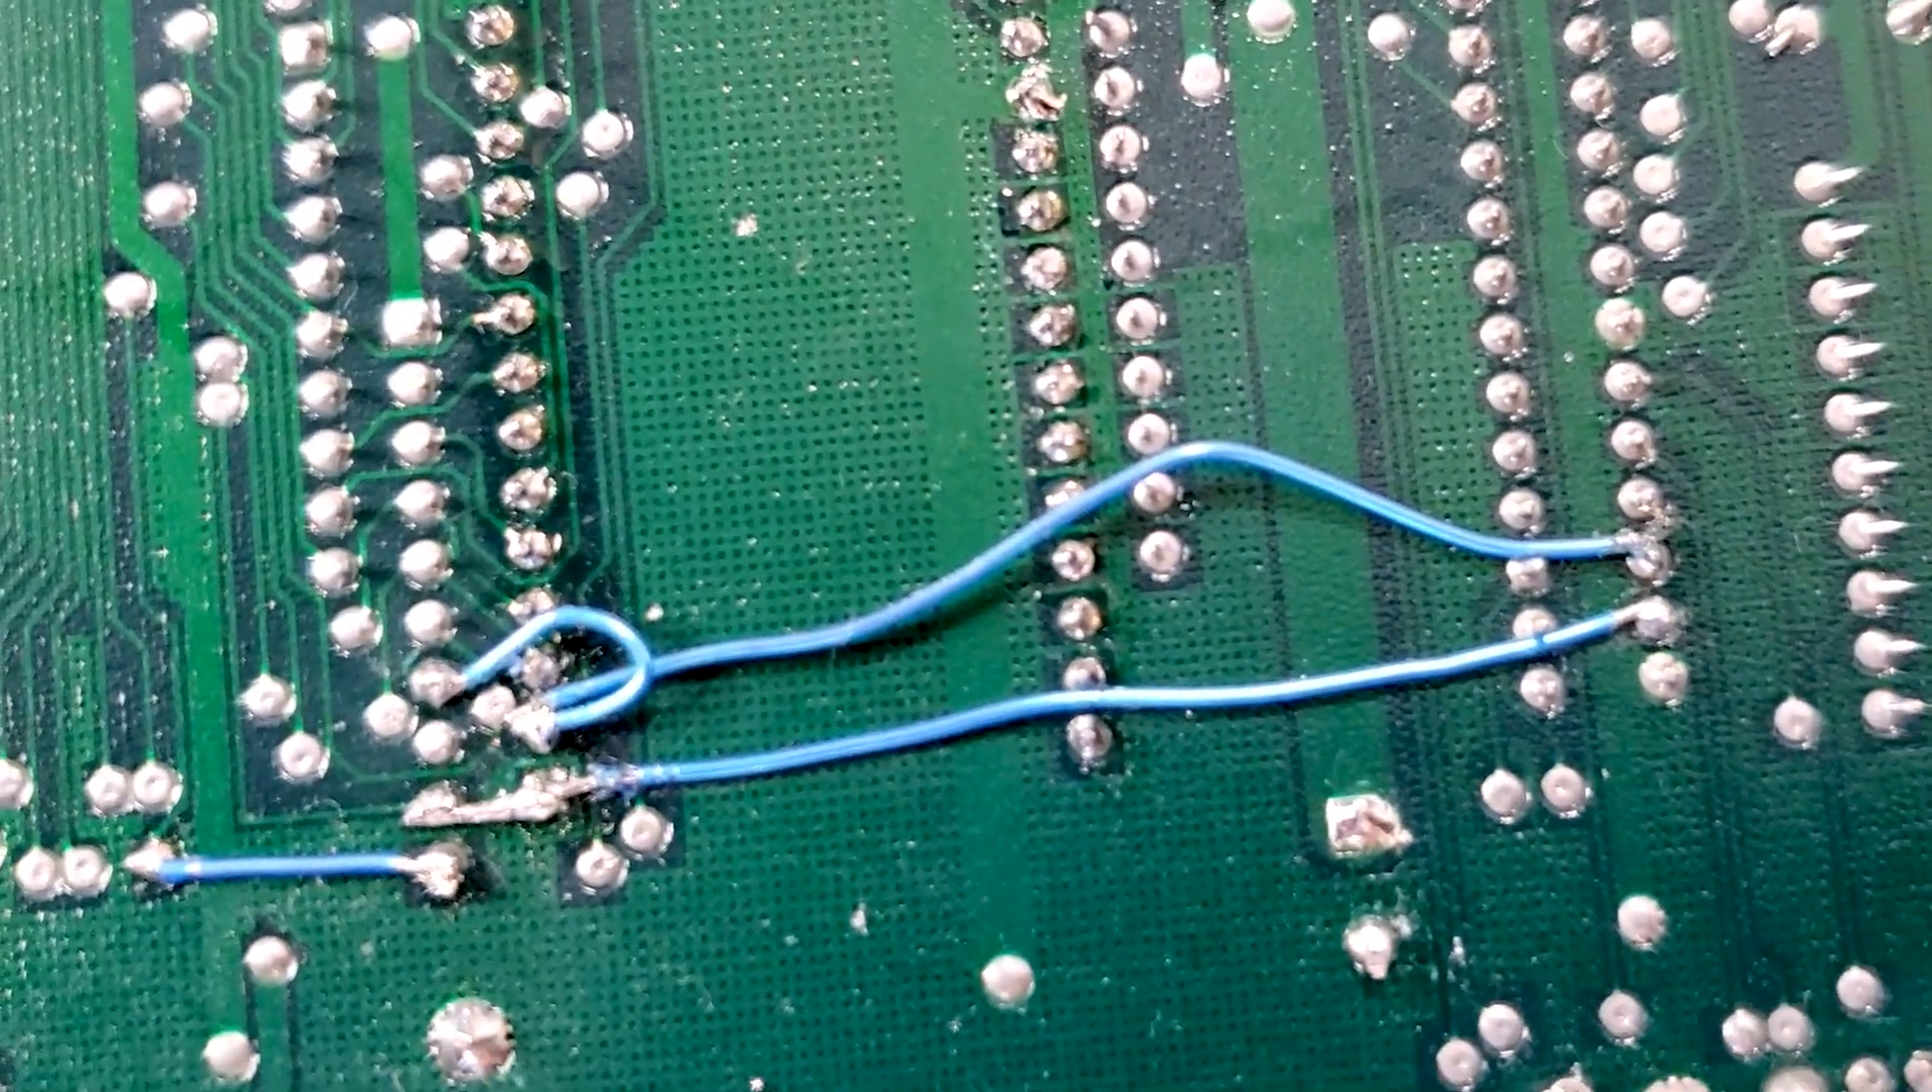So now I've added the additional bodge wires, all of which were in the core of the battery damaged area, where I should have been focusing in the first place.